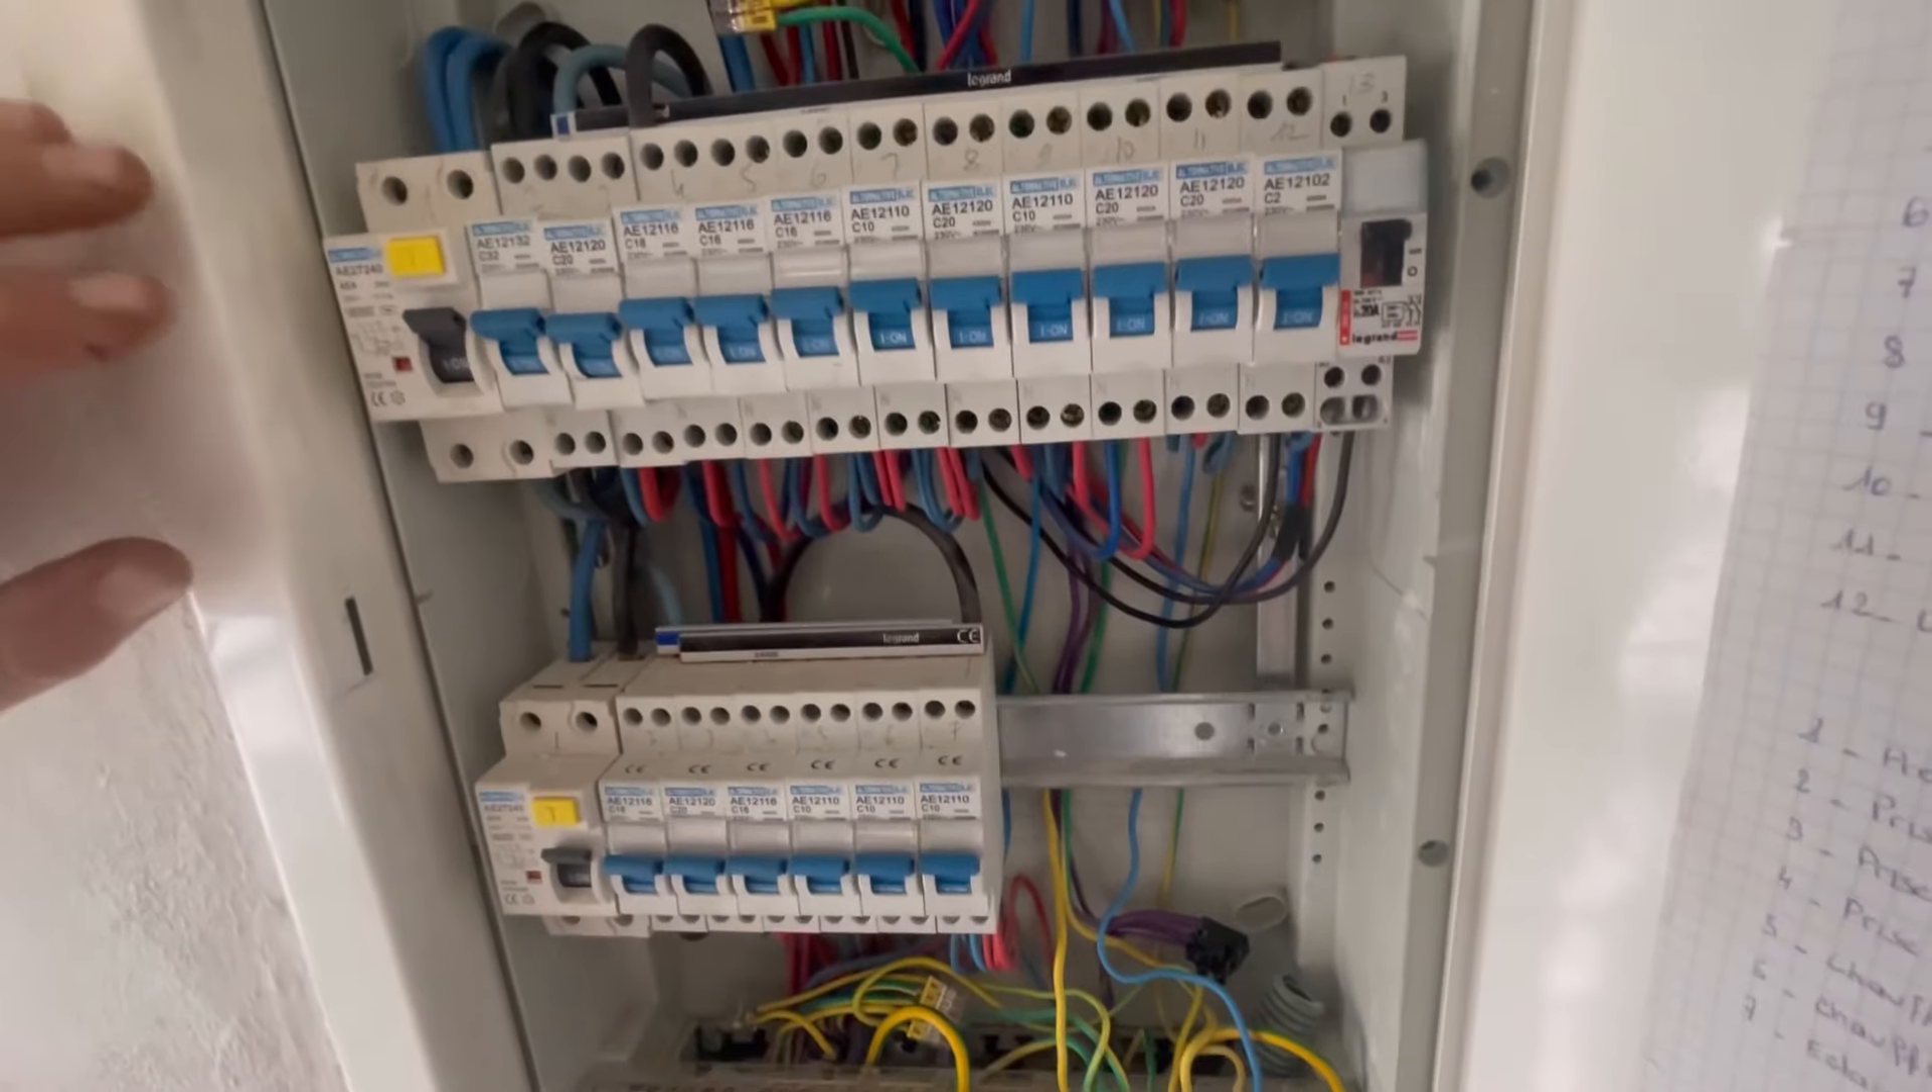On constate que tout le tableau électrique est monté pas de difficulté et ça tient.